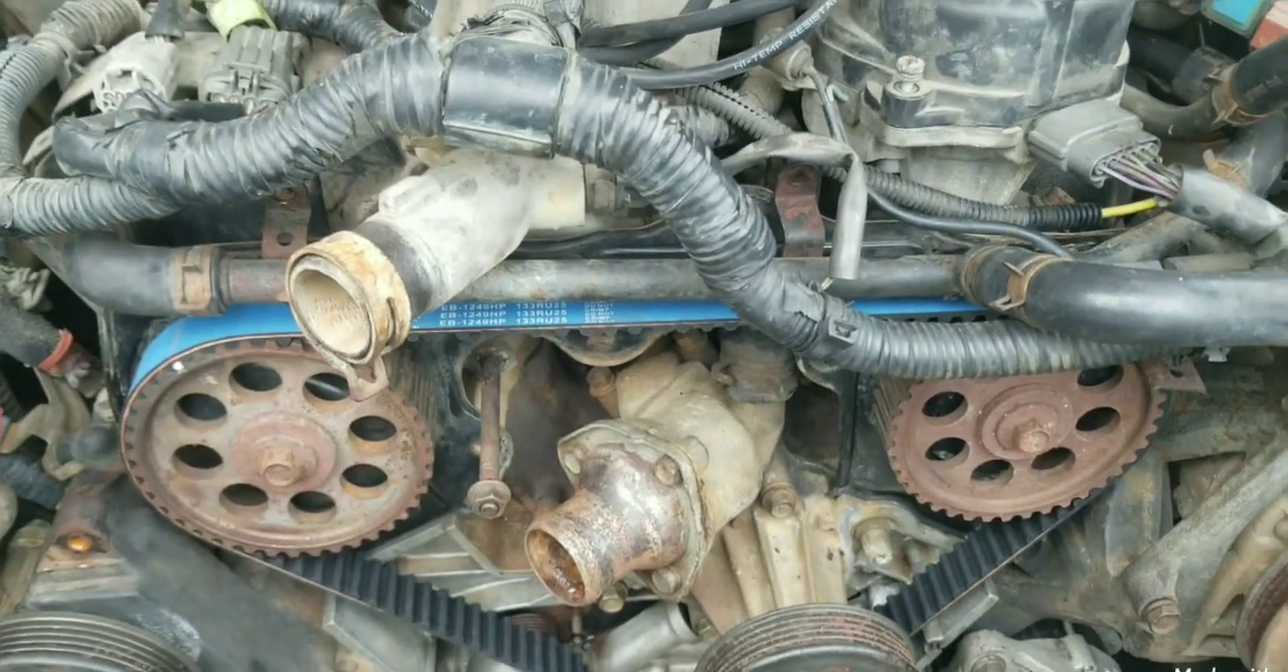This is complete. The timing belt installation.